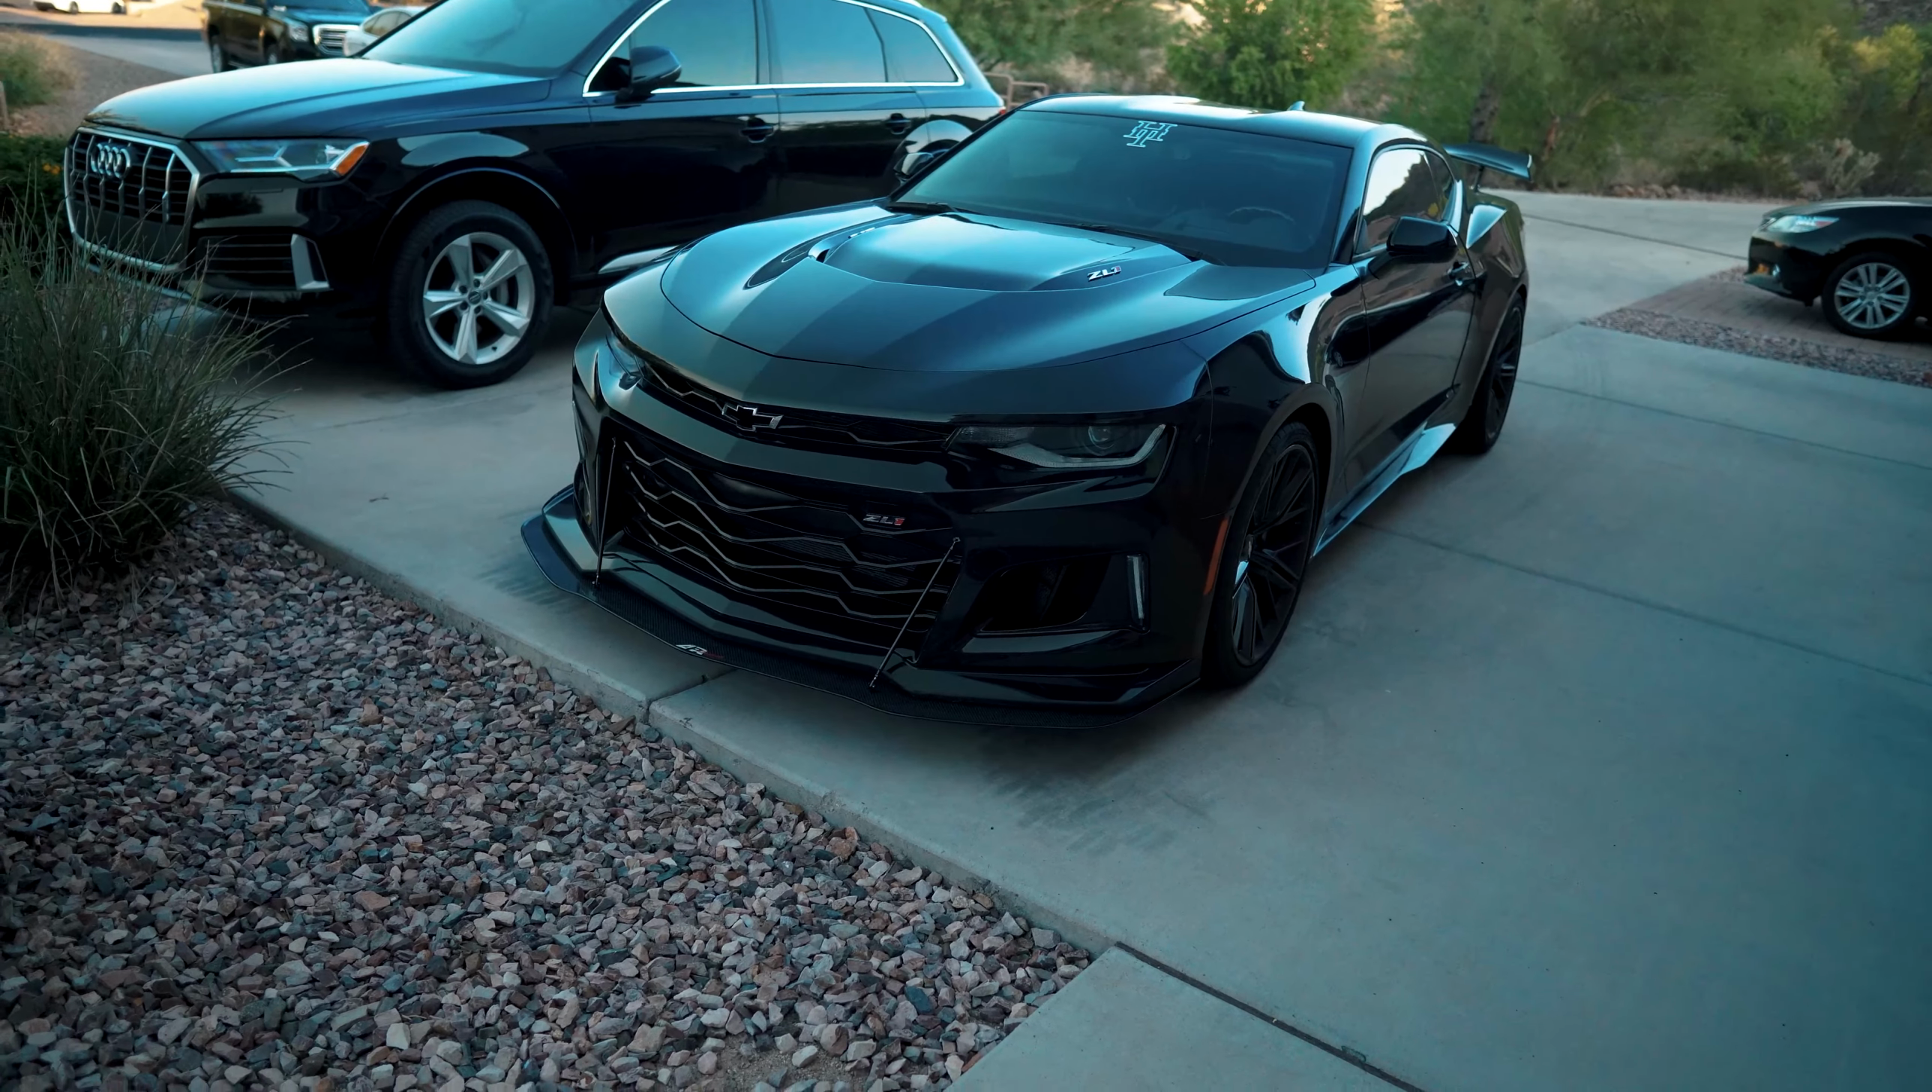Look at this thing you guys this is the finished product with this front splitter.